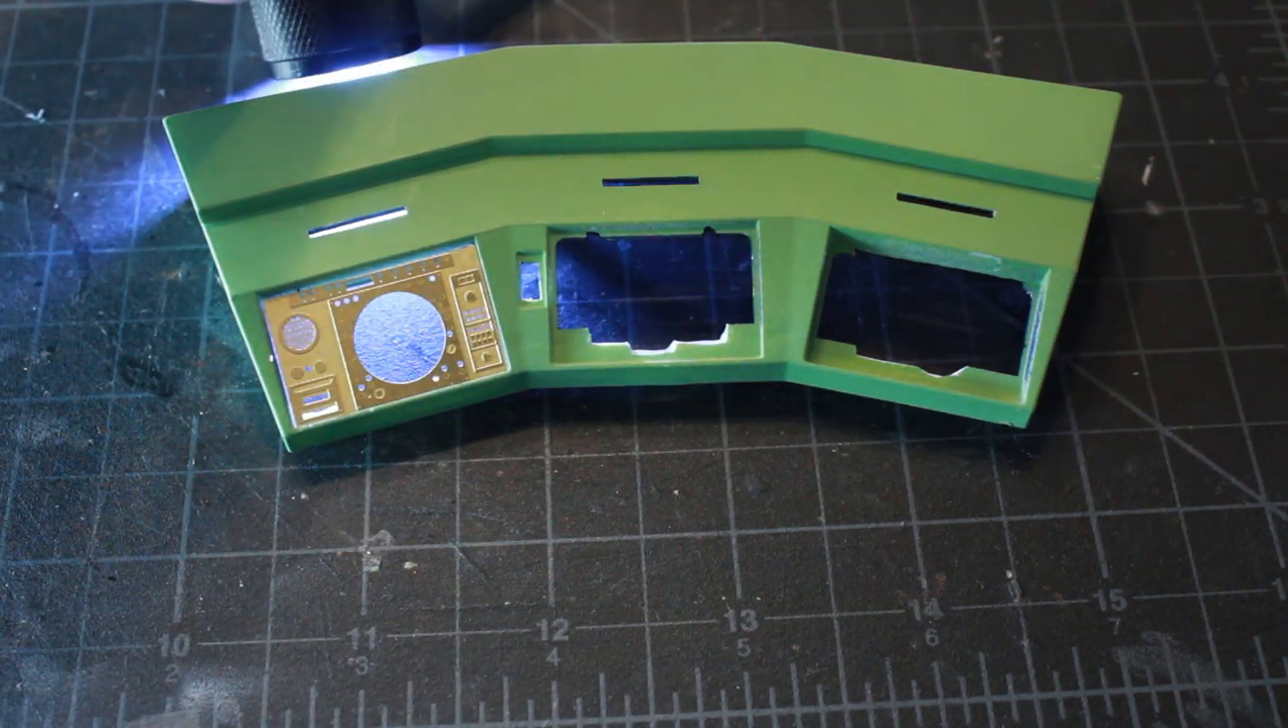Then when I take the photo etch piece and lay it on top you can see how that fits pretty flush against the rest of the console and how the light shines through.